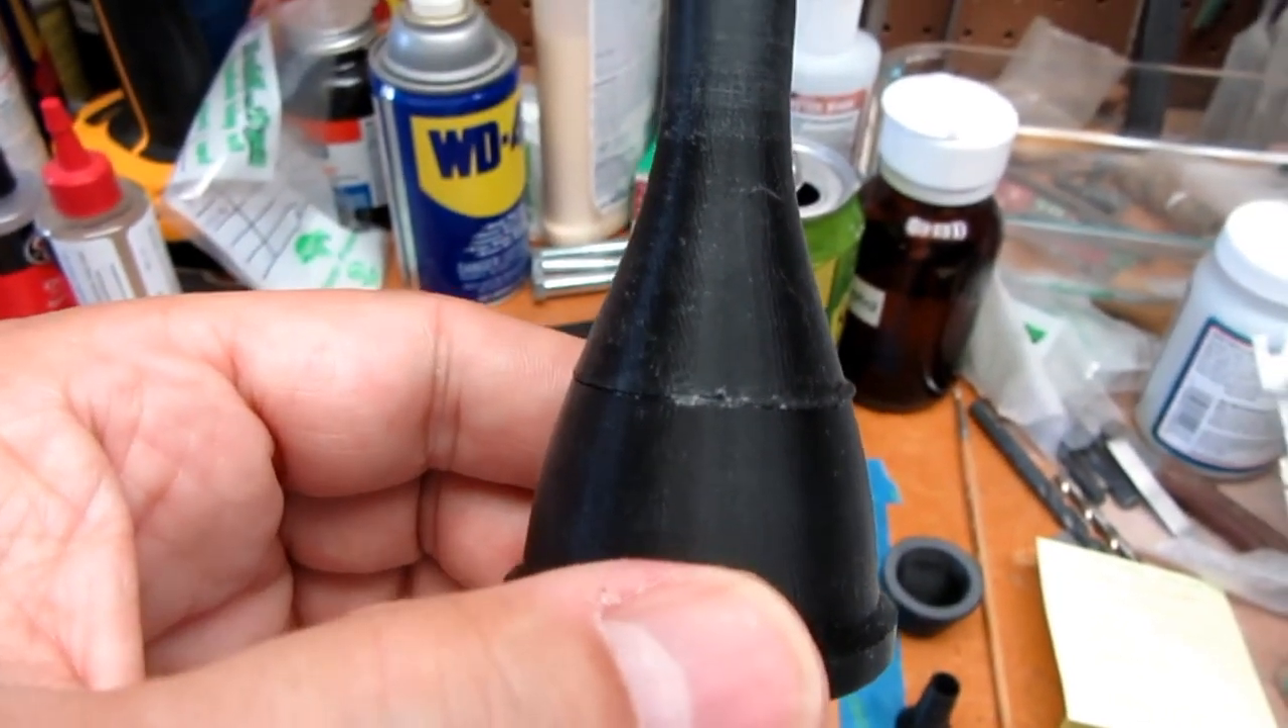And there are the two parts pushed together.